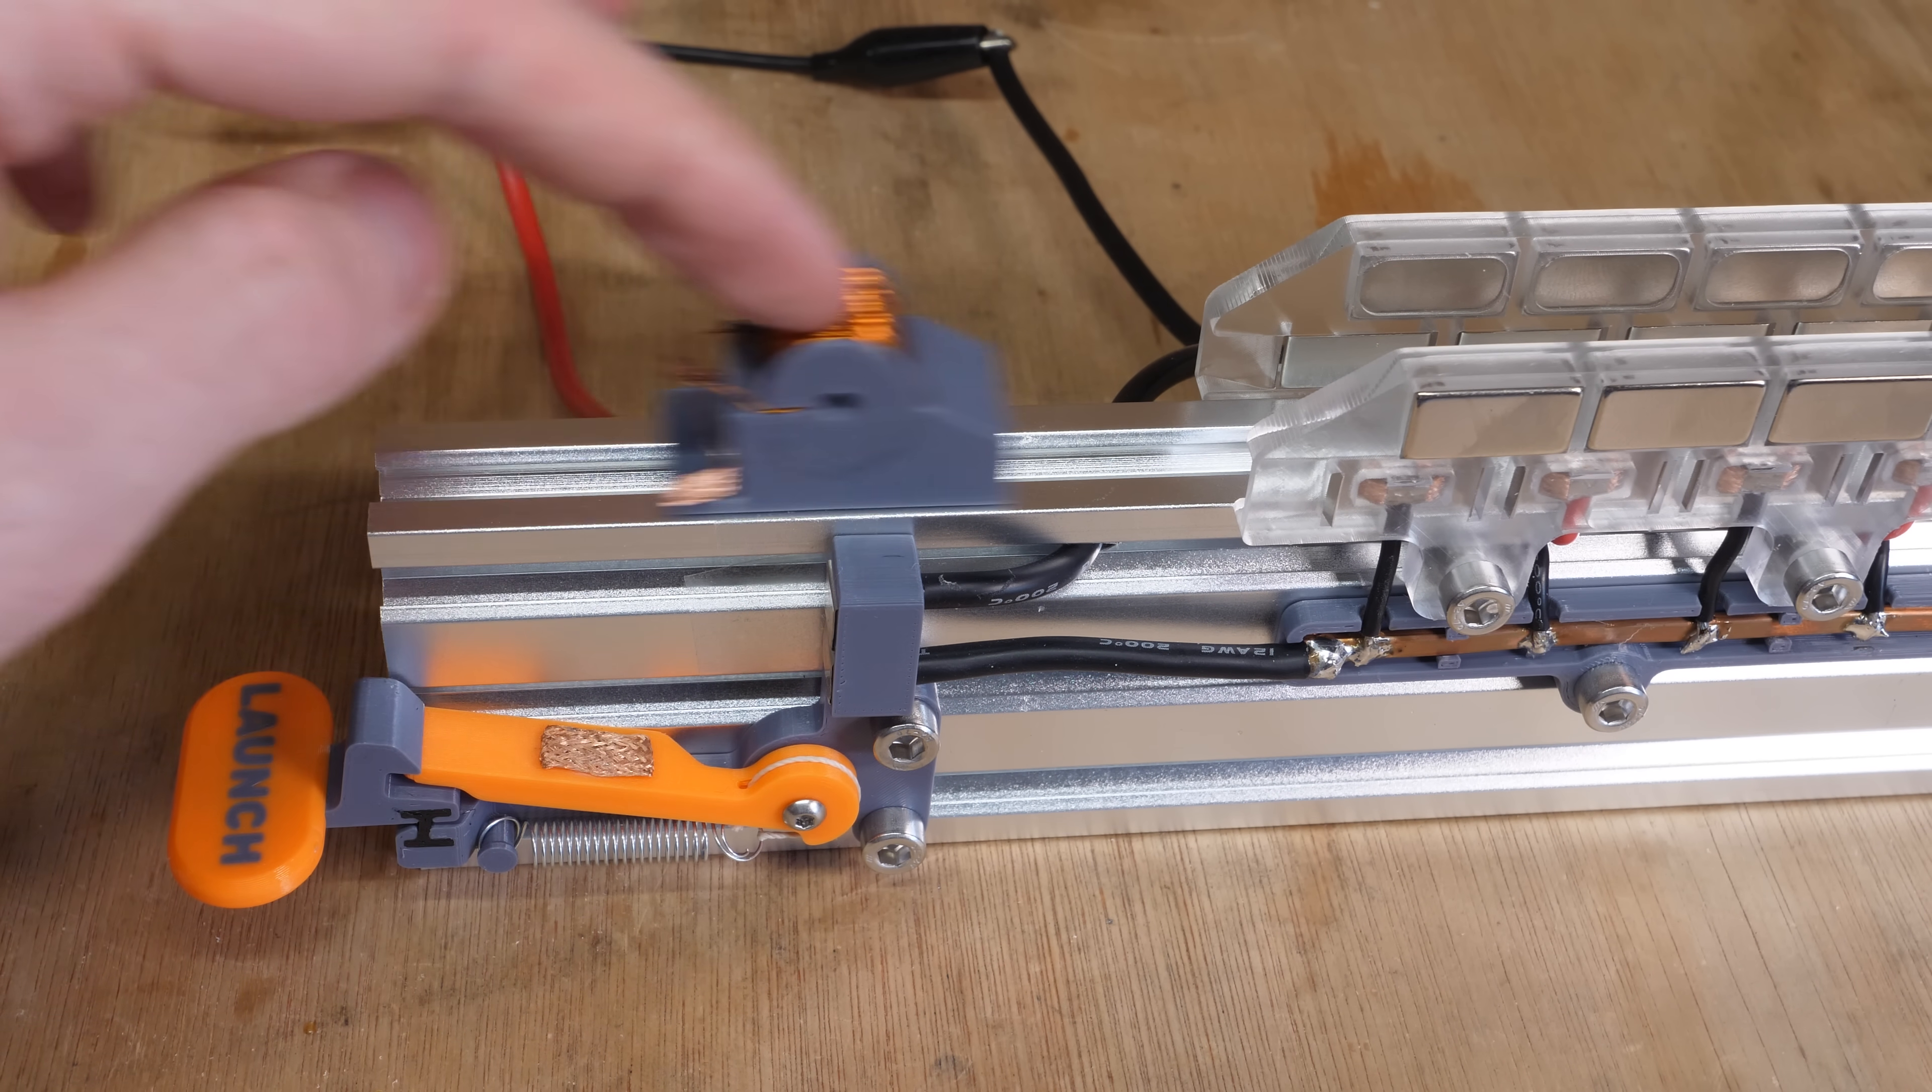So this new design has the spring underneath to make it more compact and the latch now works perfectly. I then mounted it to the launcher and soldered up the contacts as well as printing a launch button.